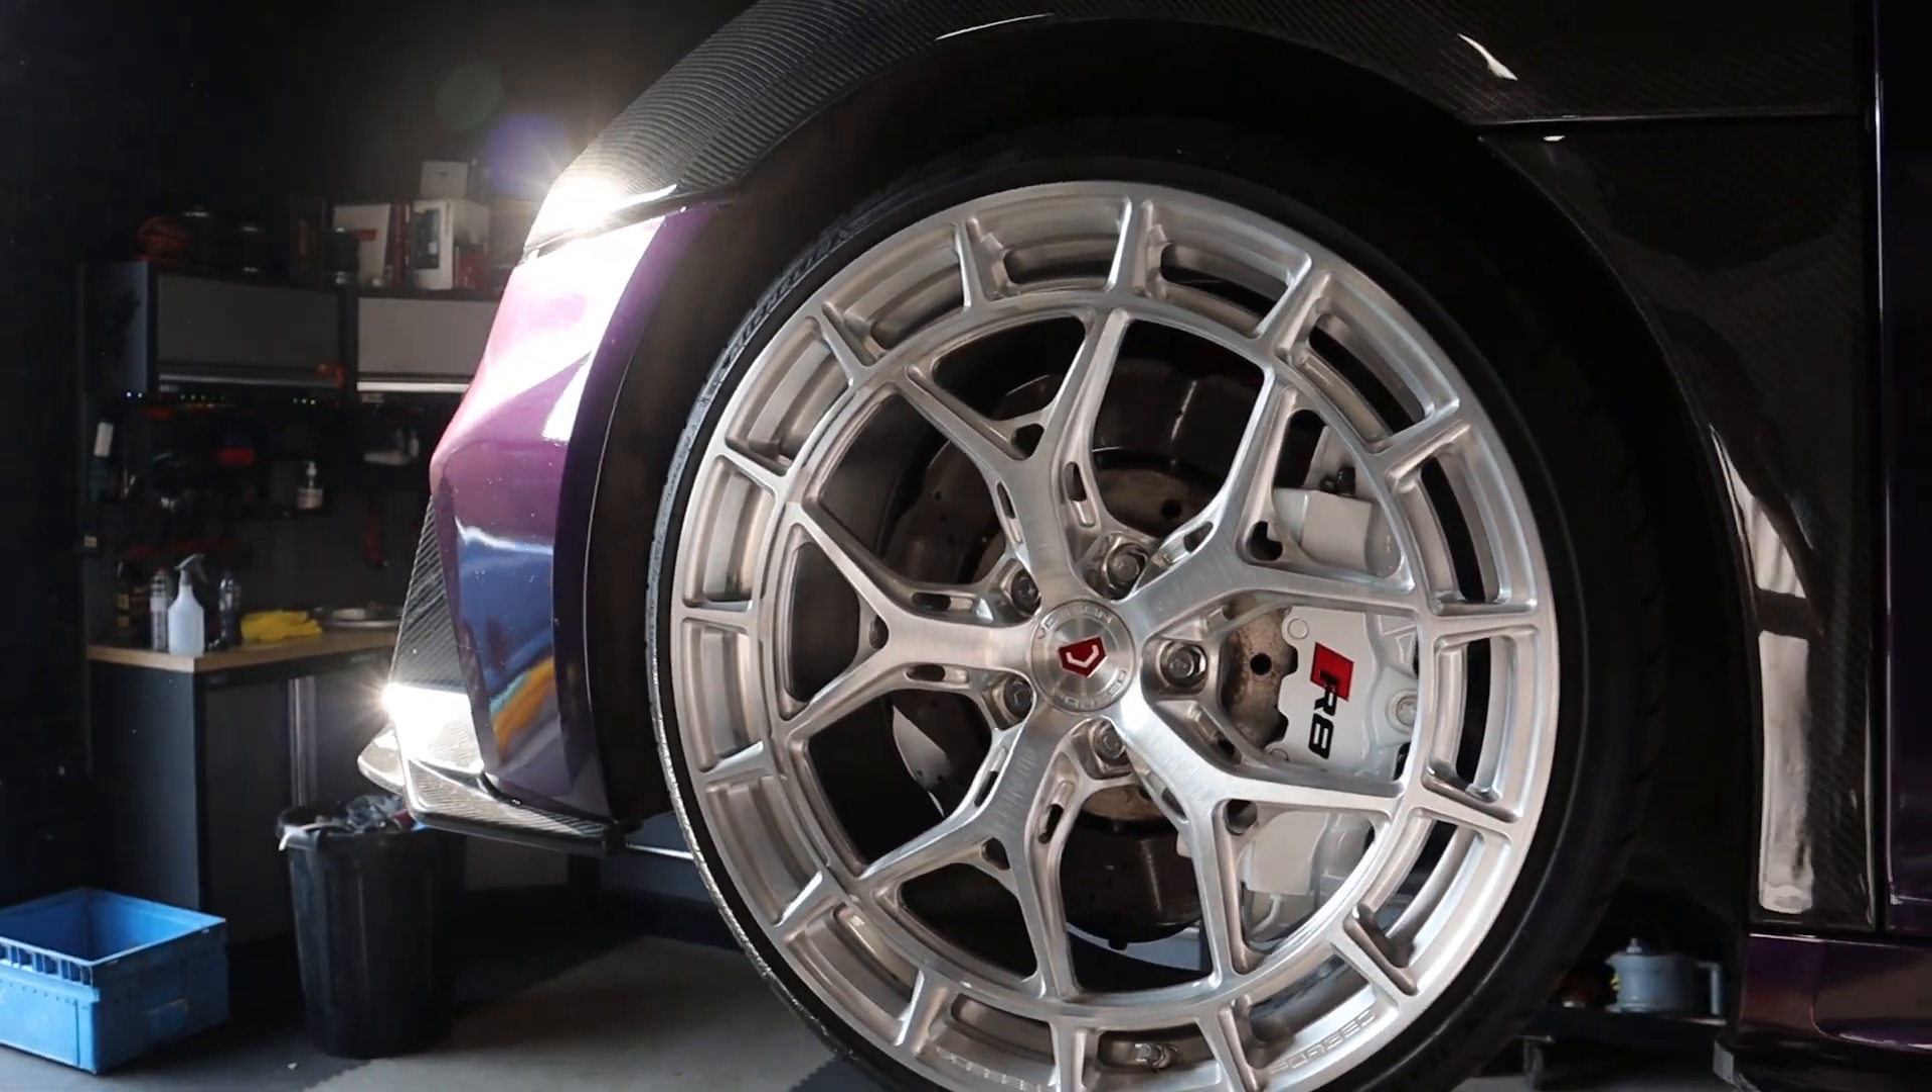The wheels are back on and that combo looks ten times better than the yellow.